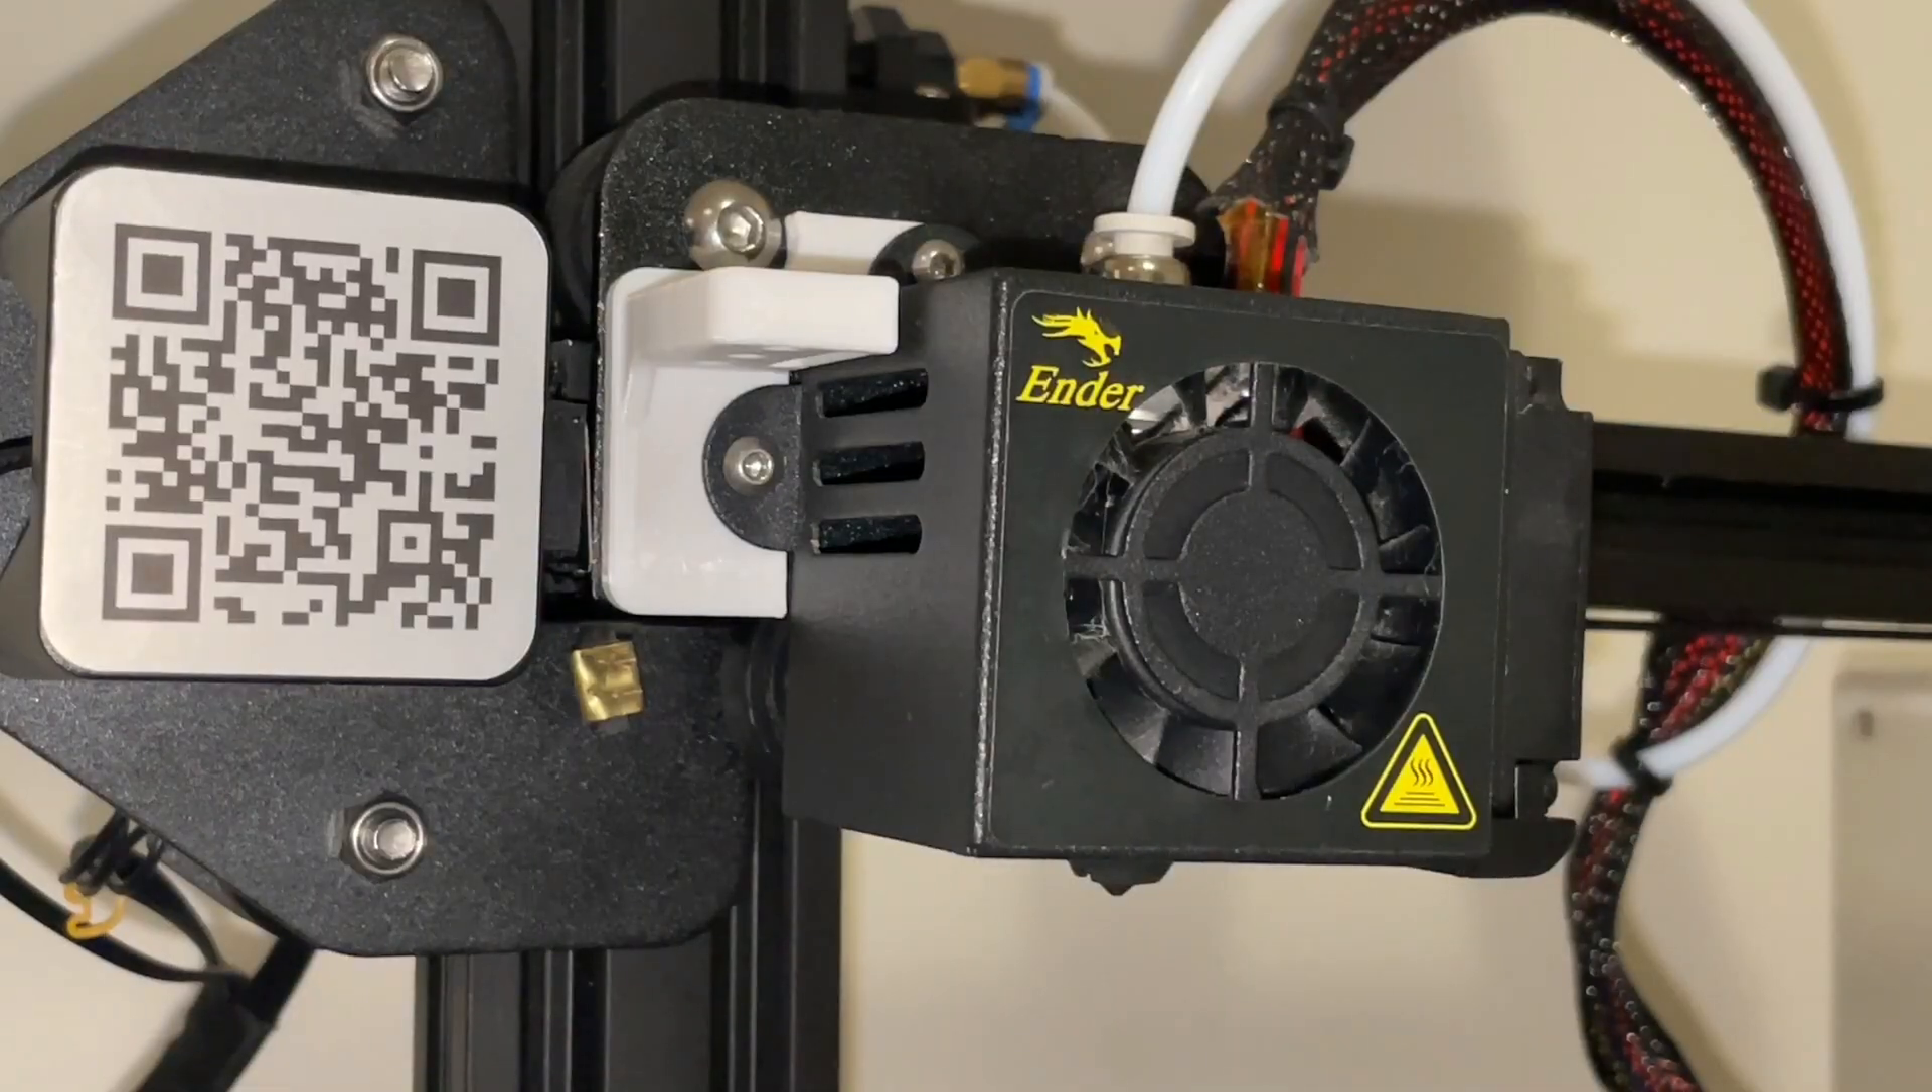Our bracket has been successfully installed into the print head.